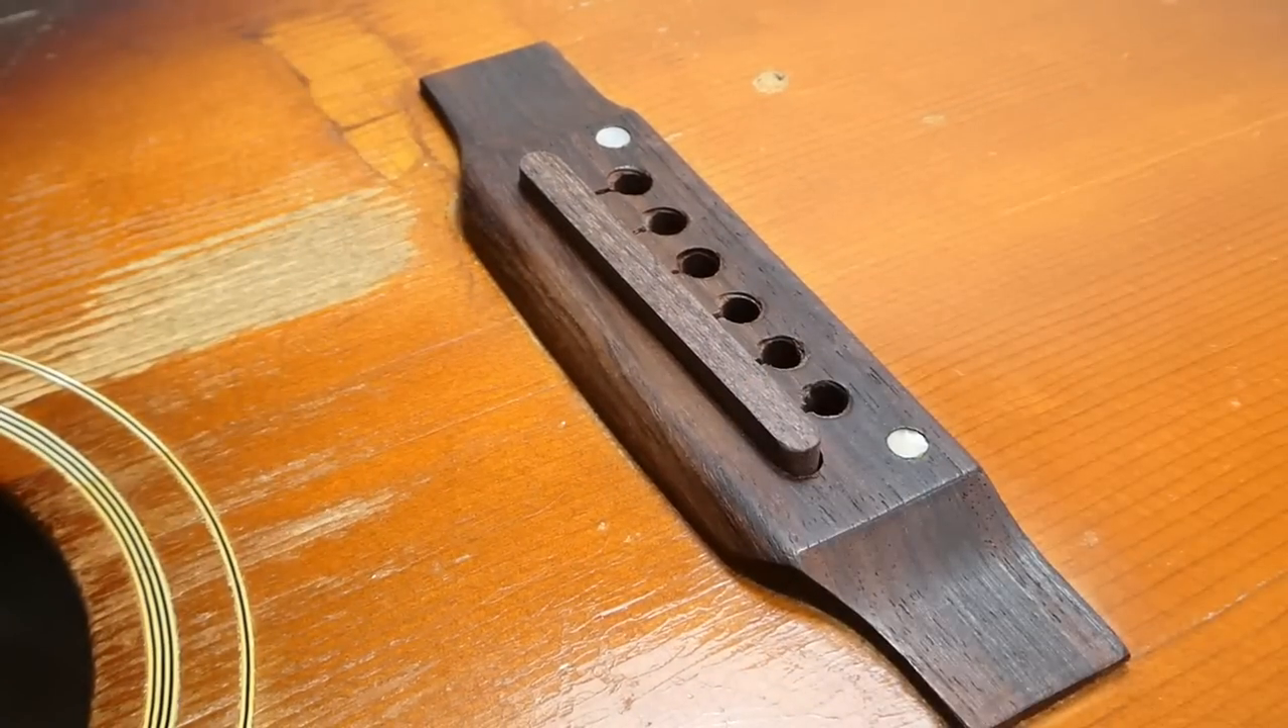So, I plowed a nice straight groove. And took some time to fit an appropriately colored piece of rosewood into its pocket.